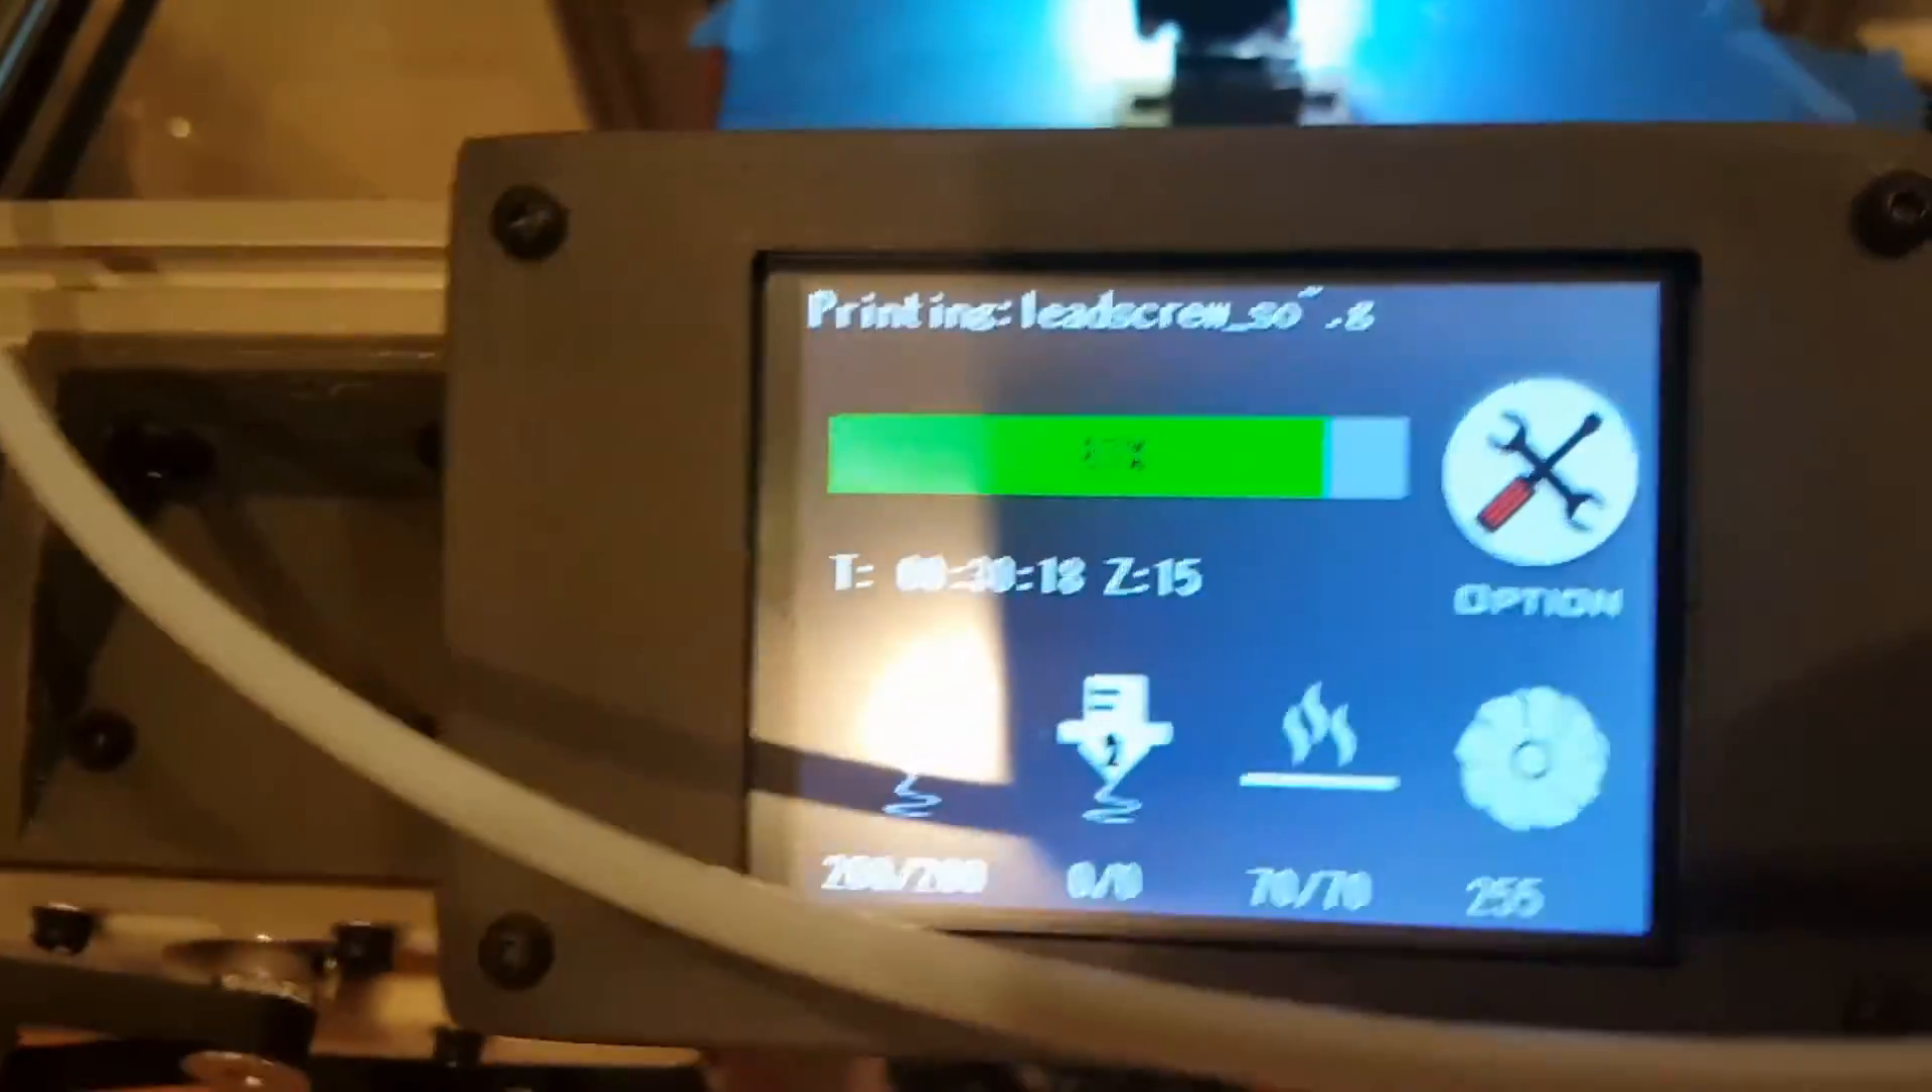And one more thing actually just to show you guys i've mounted the display so i can now print from SD card just like with my regular sized hypercube.